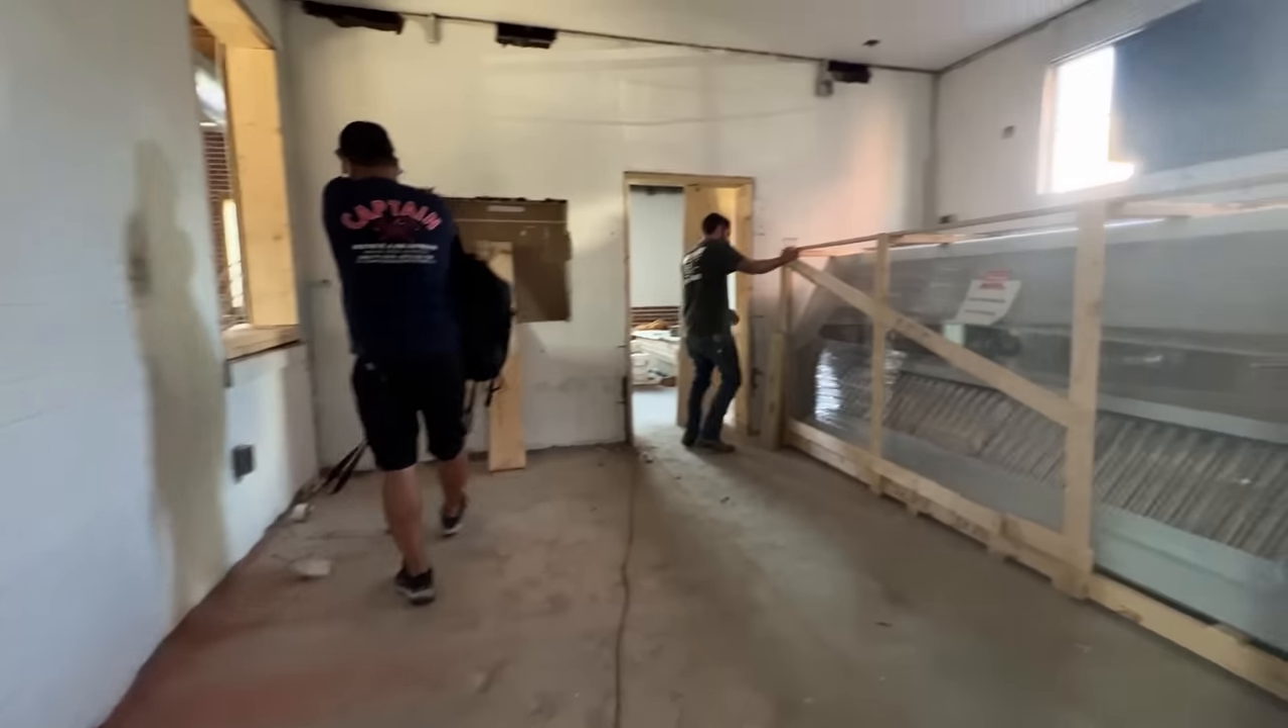One of the last pieces that is really holding us up has been this huge commercial kitchen hood that we somehow managed to get in here and now it needs to get installed professionally.